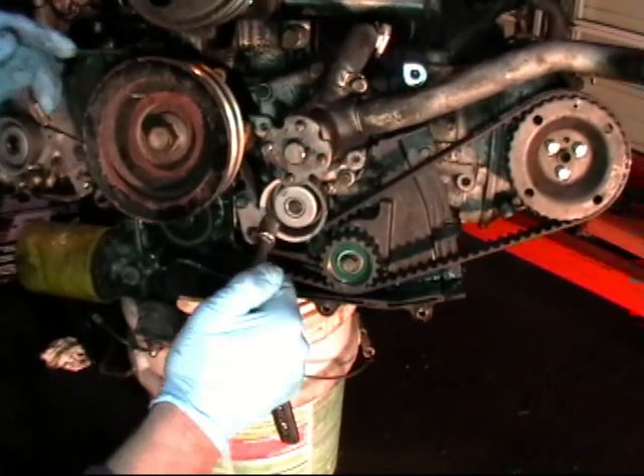Alright now our belt is on there completely.